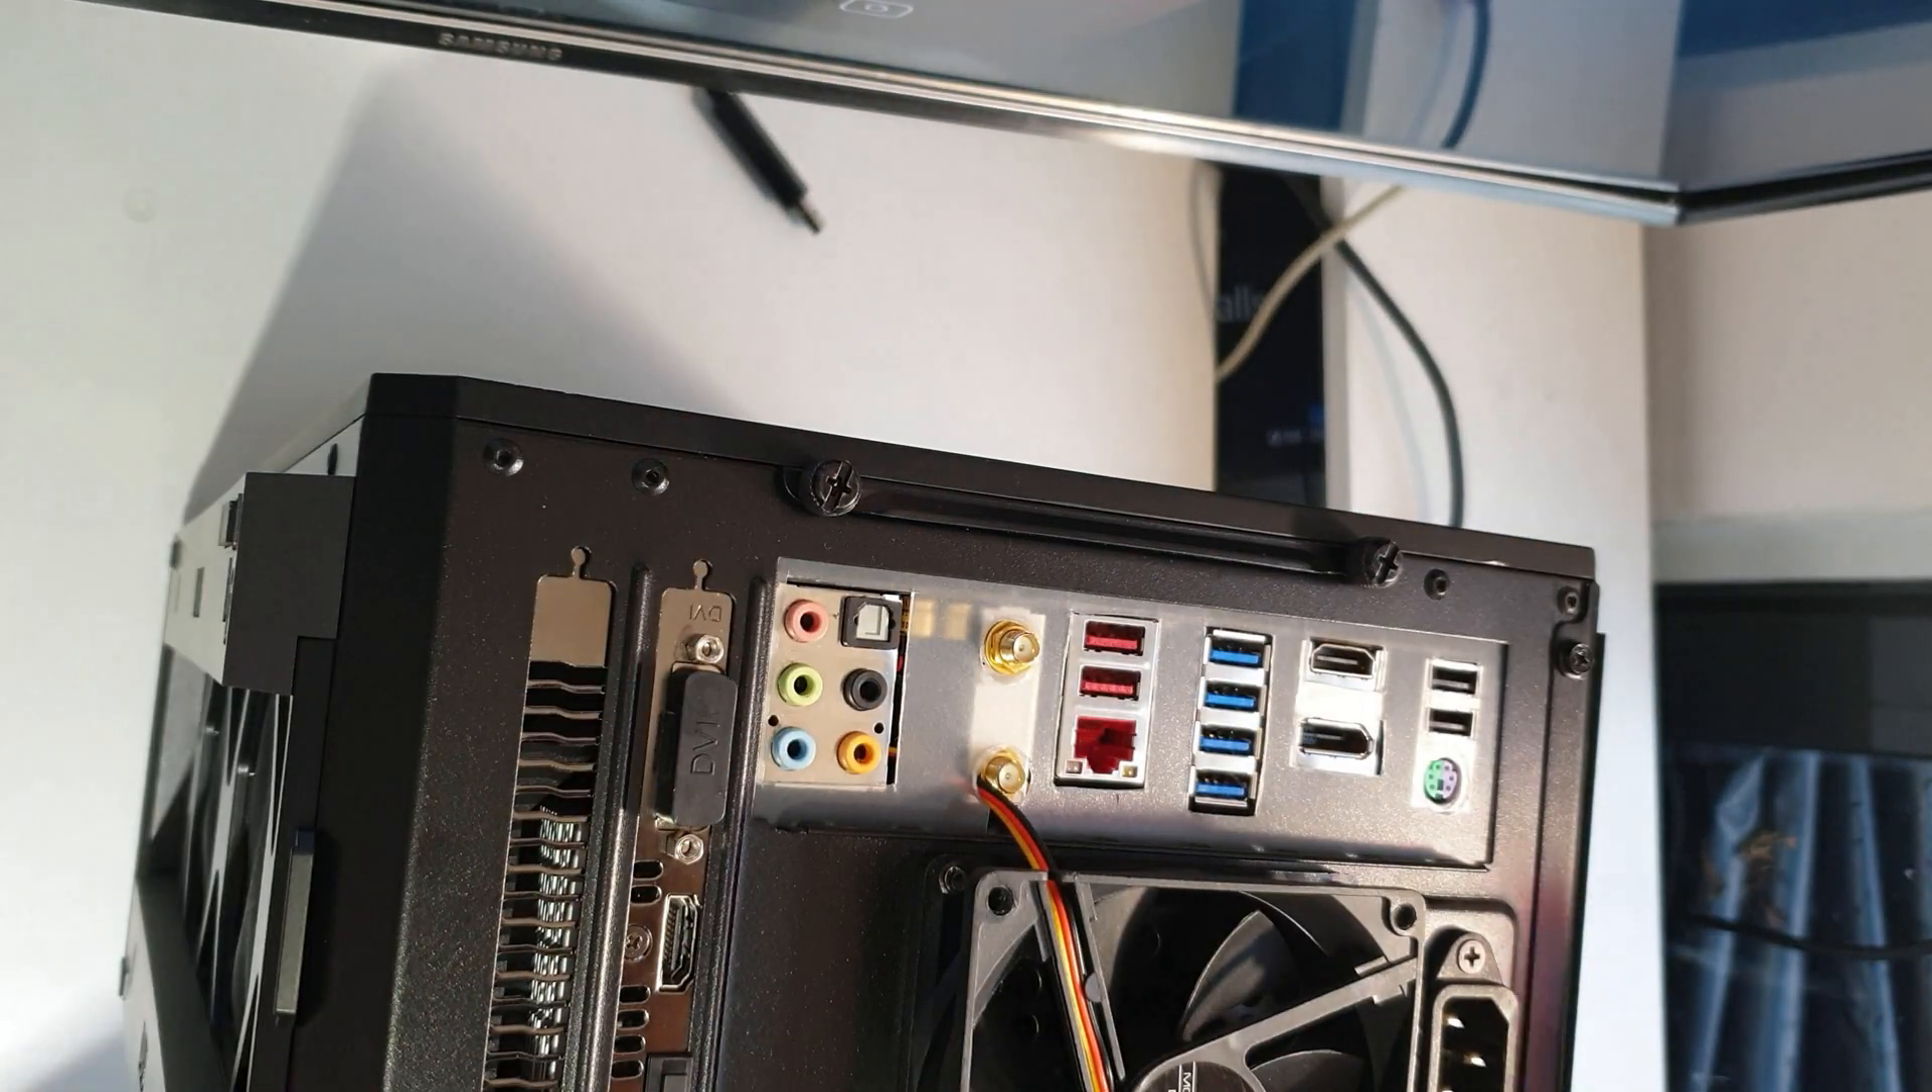There's my I .O. shield in place.